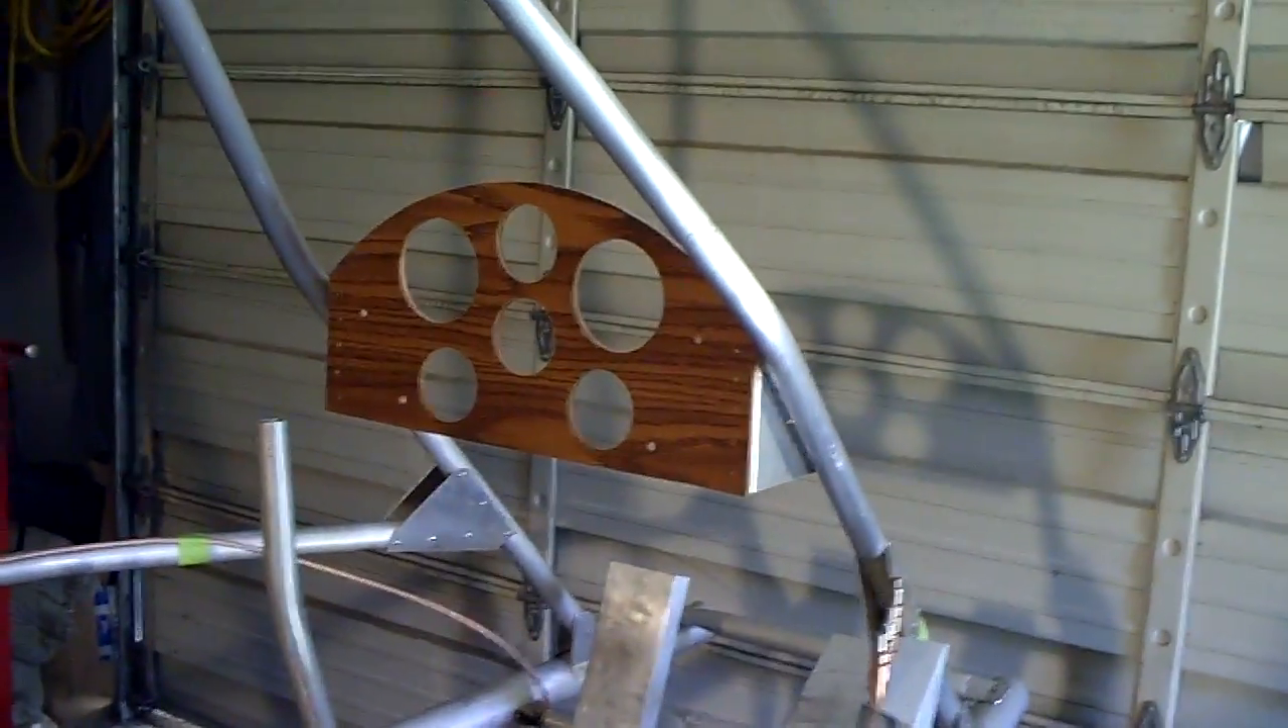At this point I've mounted the panel and the brackets to the airframe.